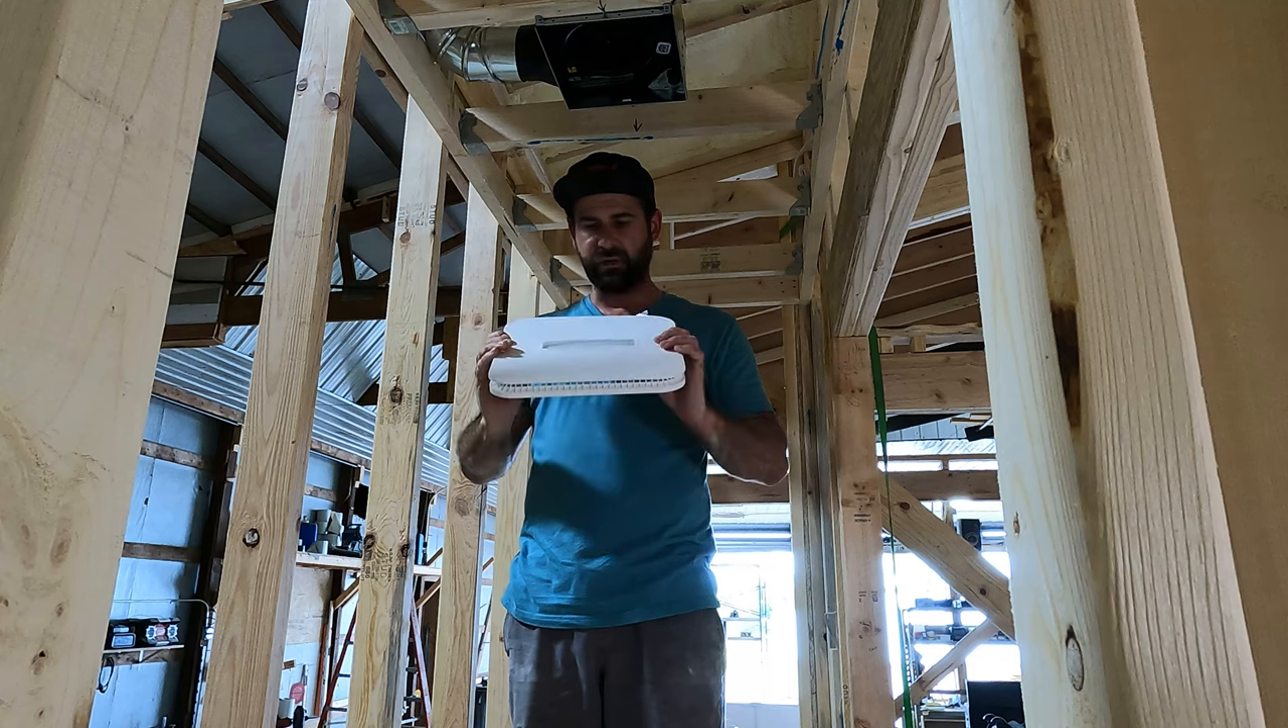All right so I got everything installed now and I'm left with a trim cover and an LED light.